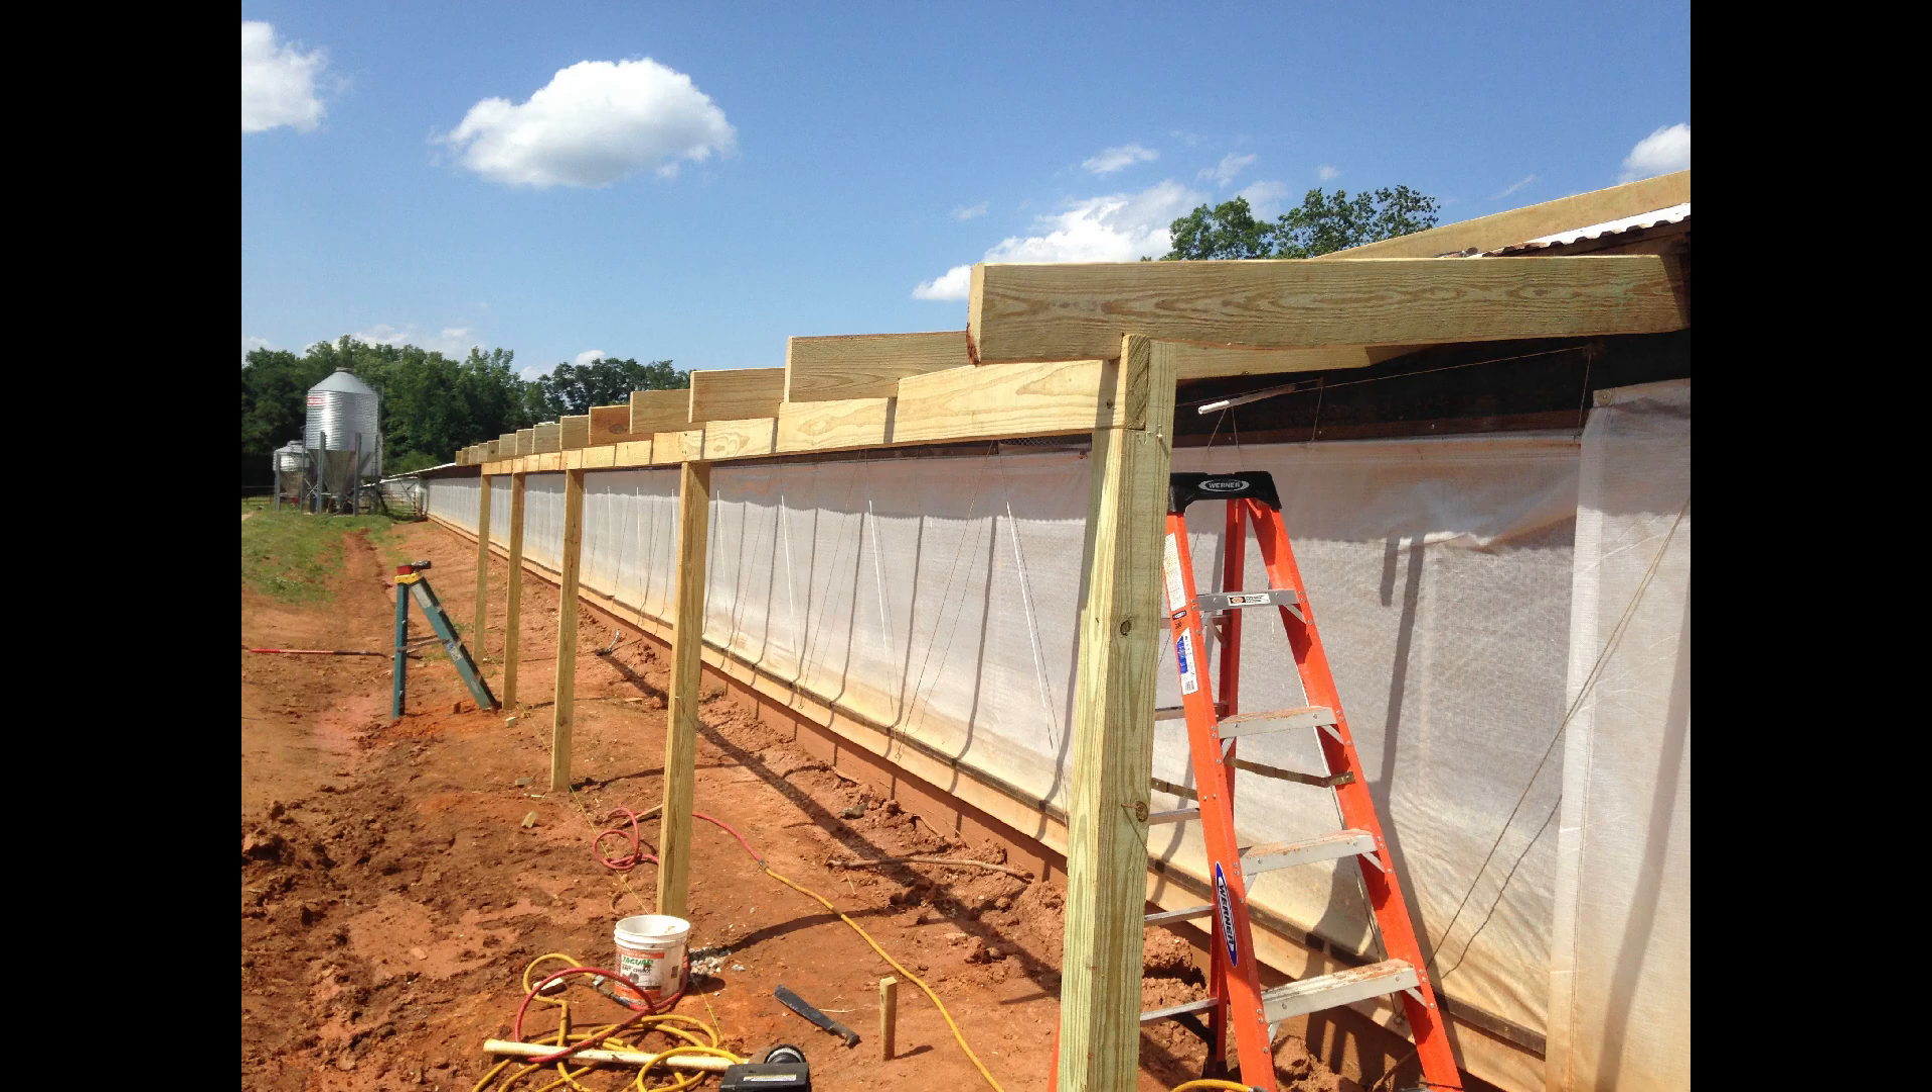We installed four by fours about five feet from the chicken house and connected them with those two by sixes at the top.